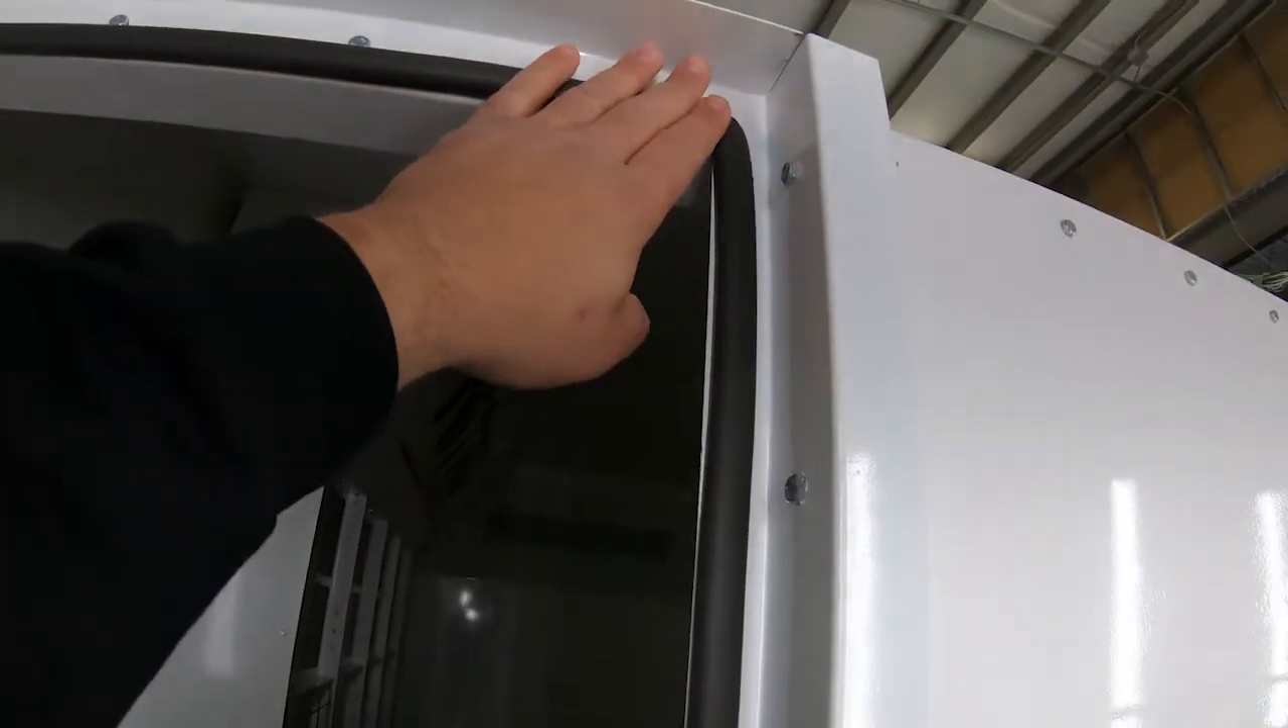Now inside the door reveal we did put a rubber seal.